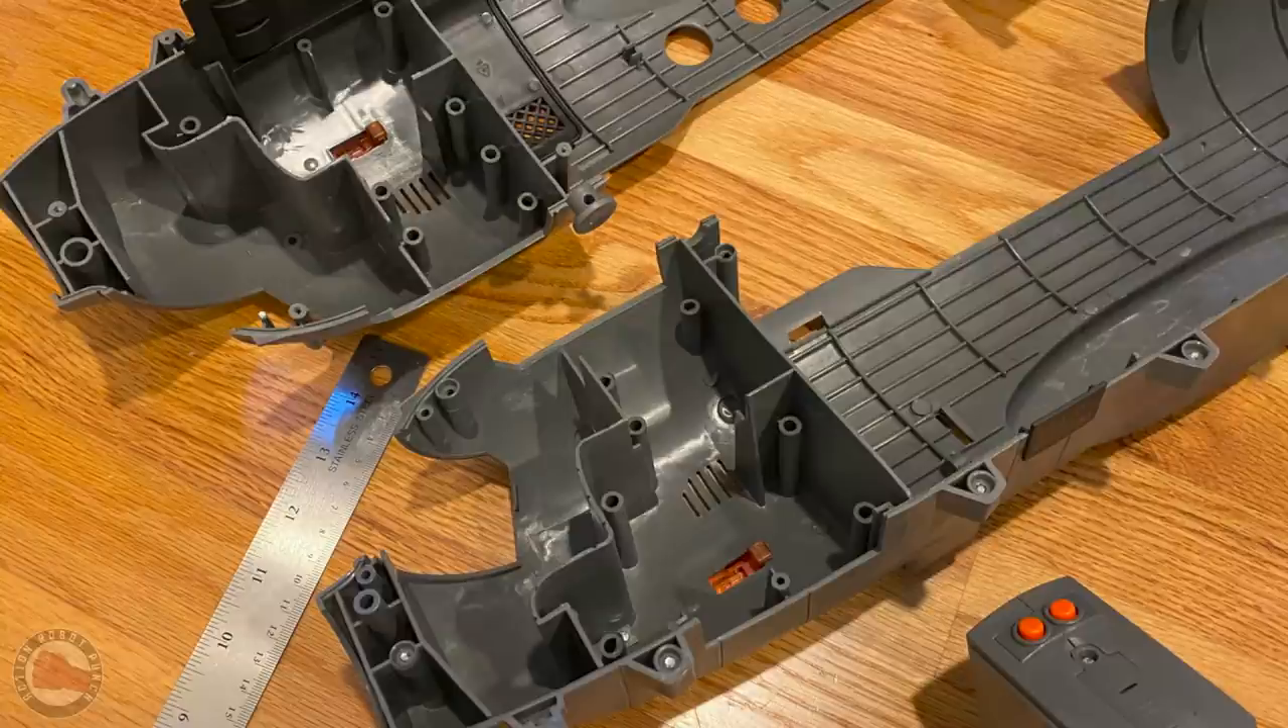I also removed the electronics, and that left a big void in the hull.